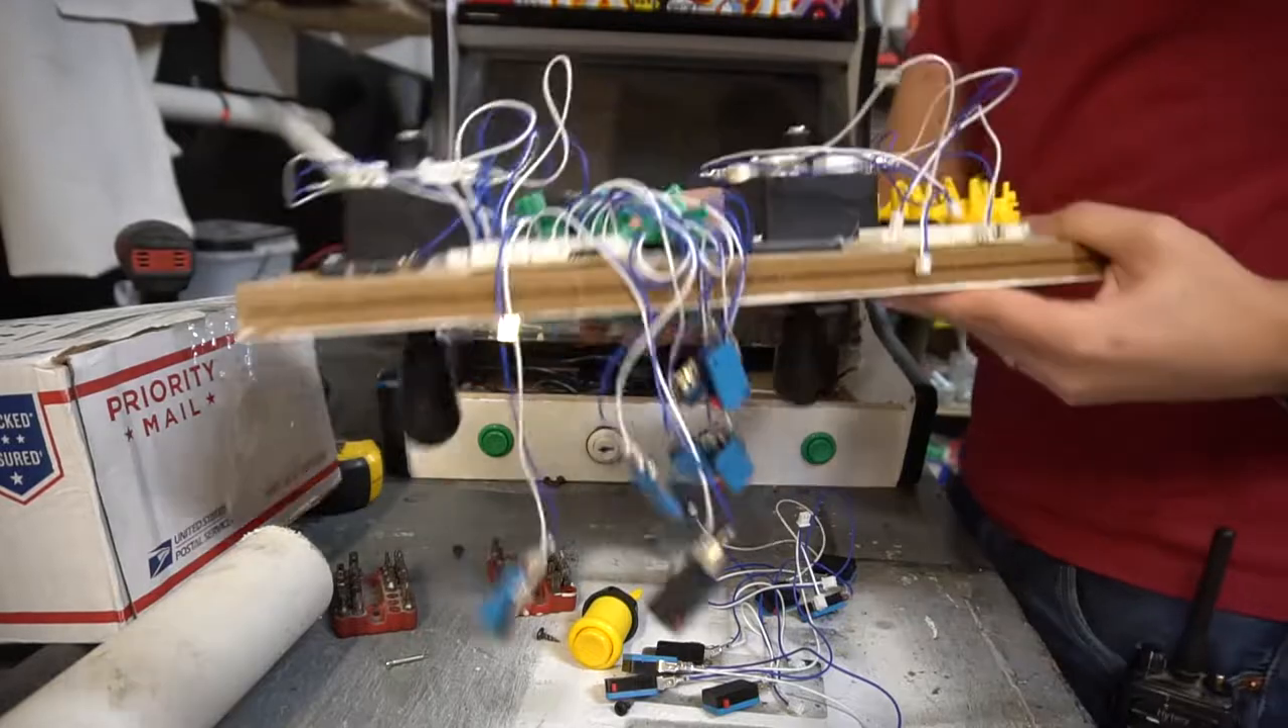Okay, so we got the control panel free.